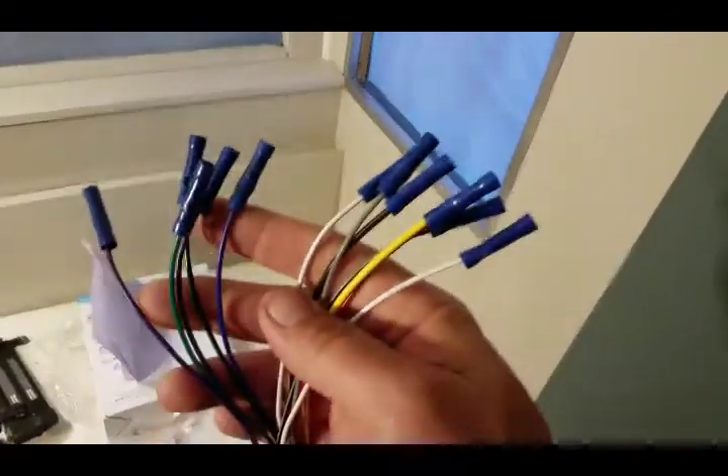I've got all my butt connectors on.